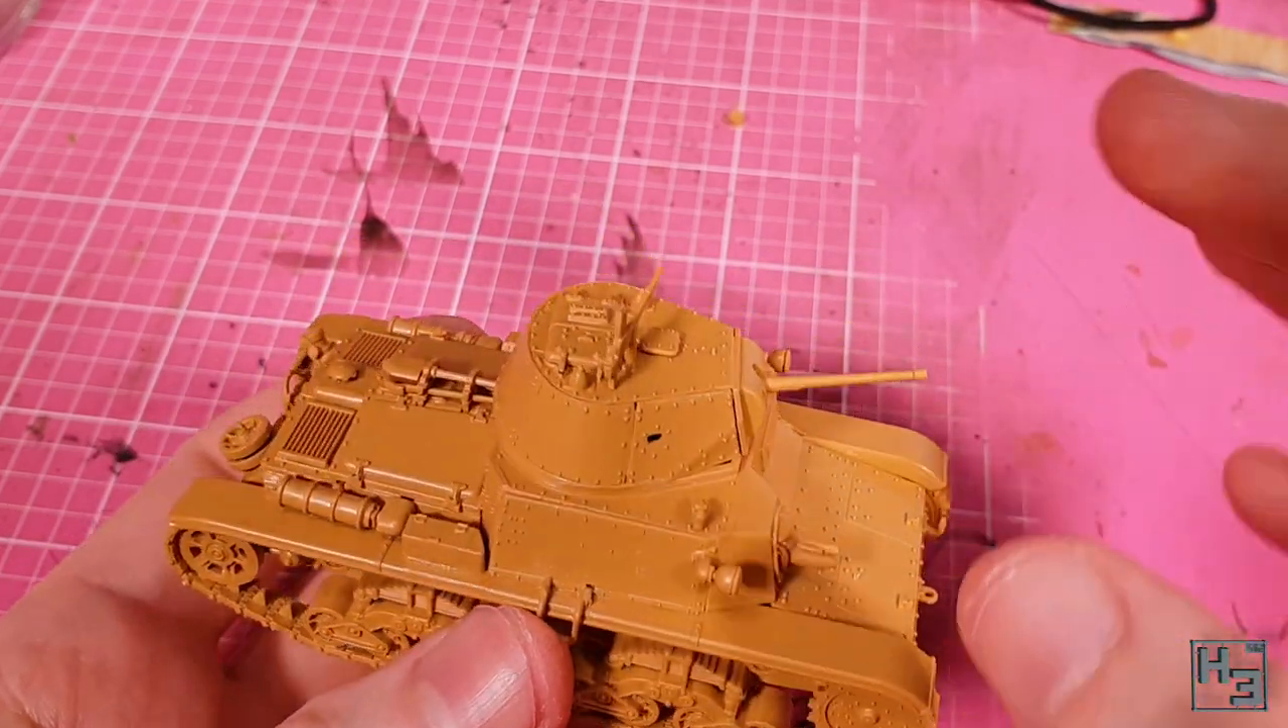At any rate the turret is now complete. It's not the best turret but it's together and really it could be a lot worse.